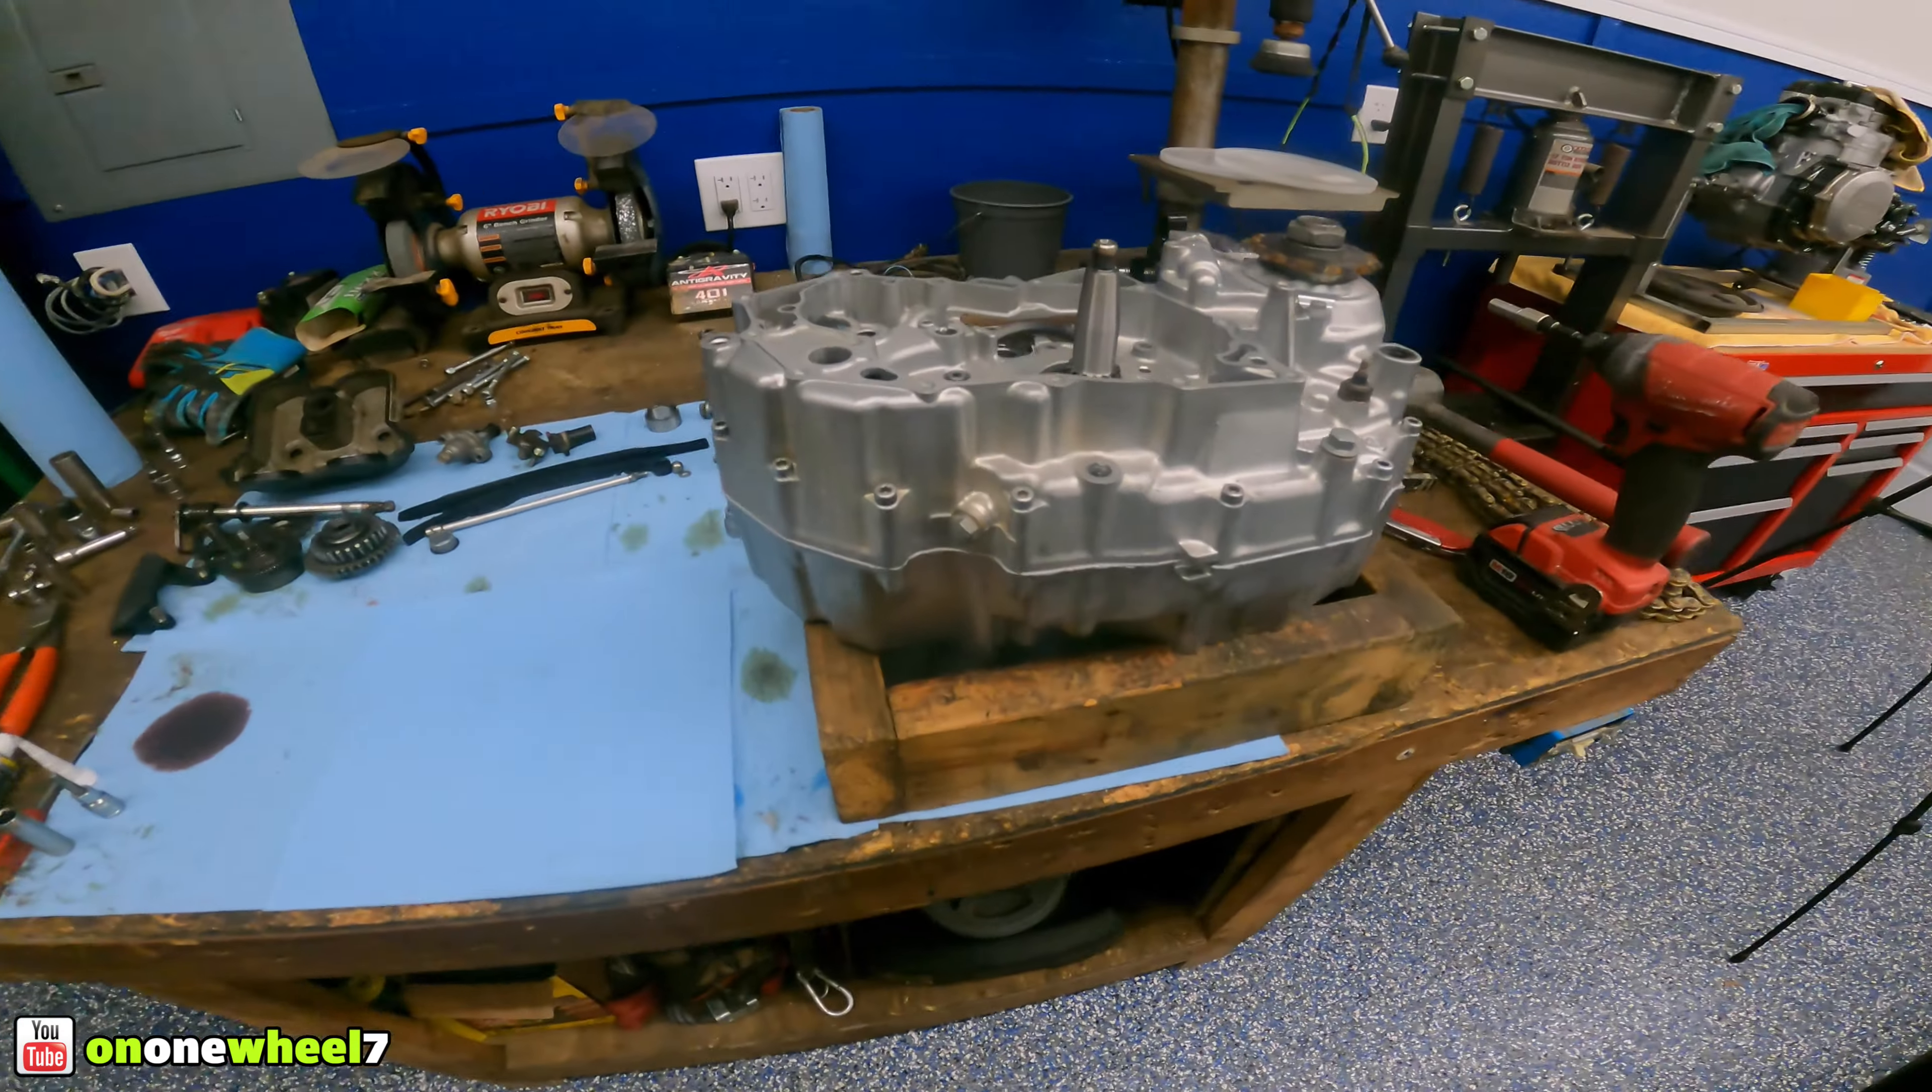All right guys so we got the cases together let you guys check it out.